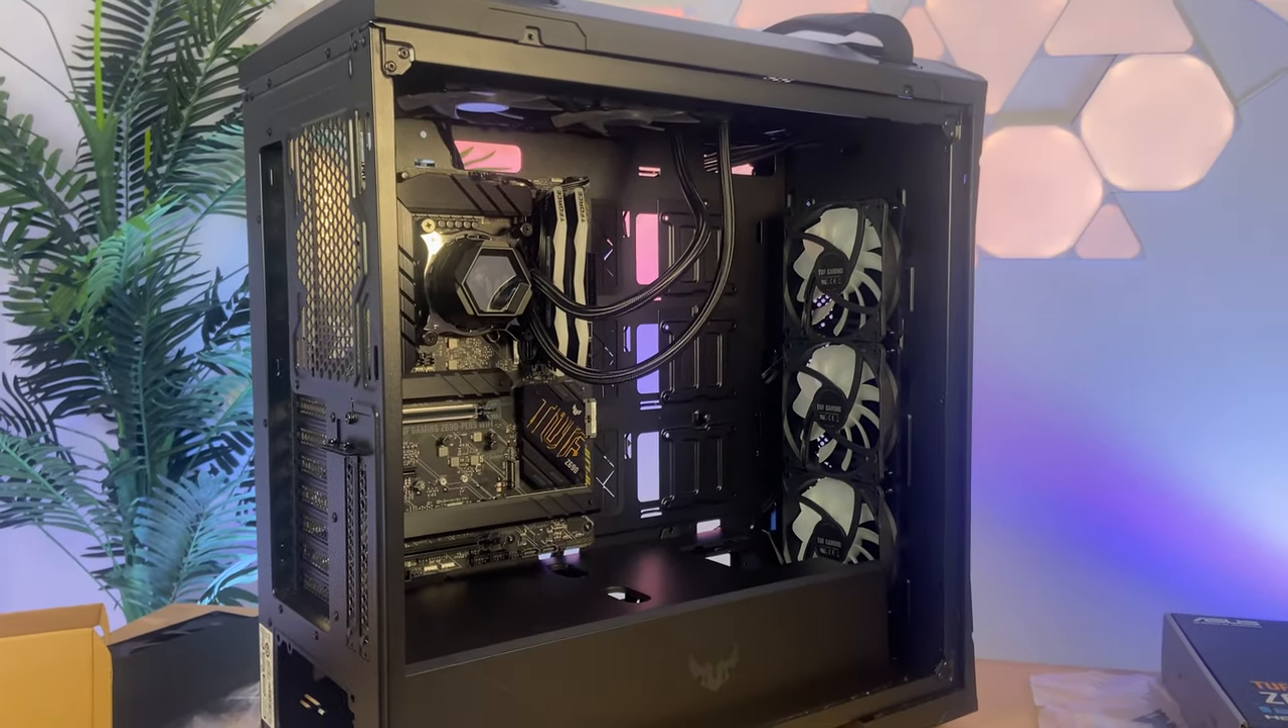Donc là, regardez, on en est là, j'ai fait toute la carte mère, j'ai tout installé dessus, j'ai fixé la carte mère avec toutes les vis, vous avez la vidéo tuto parce que ça, c'est une vidéo tuto de montage PC.